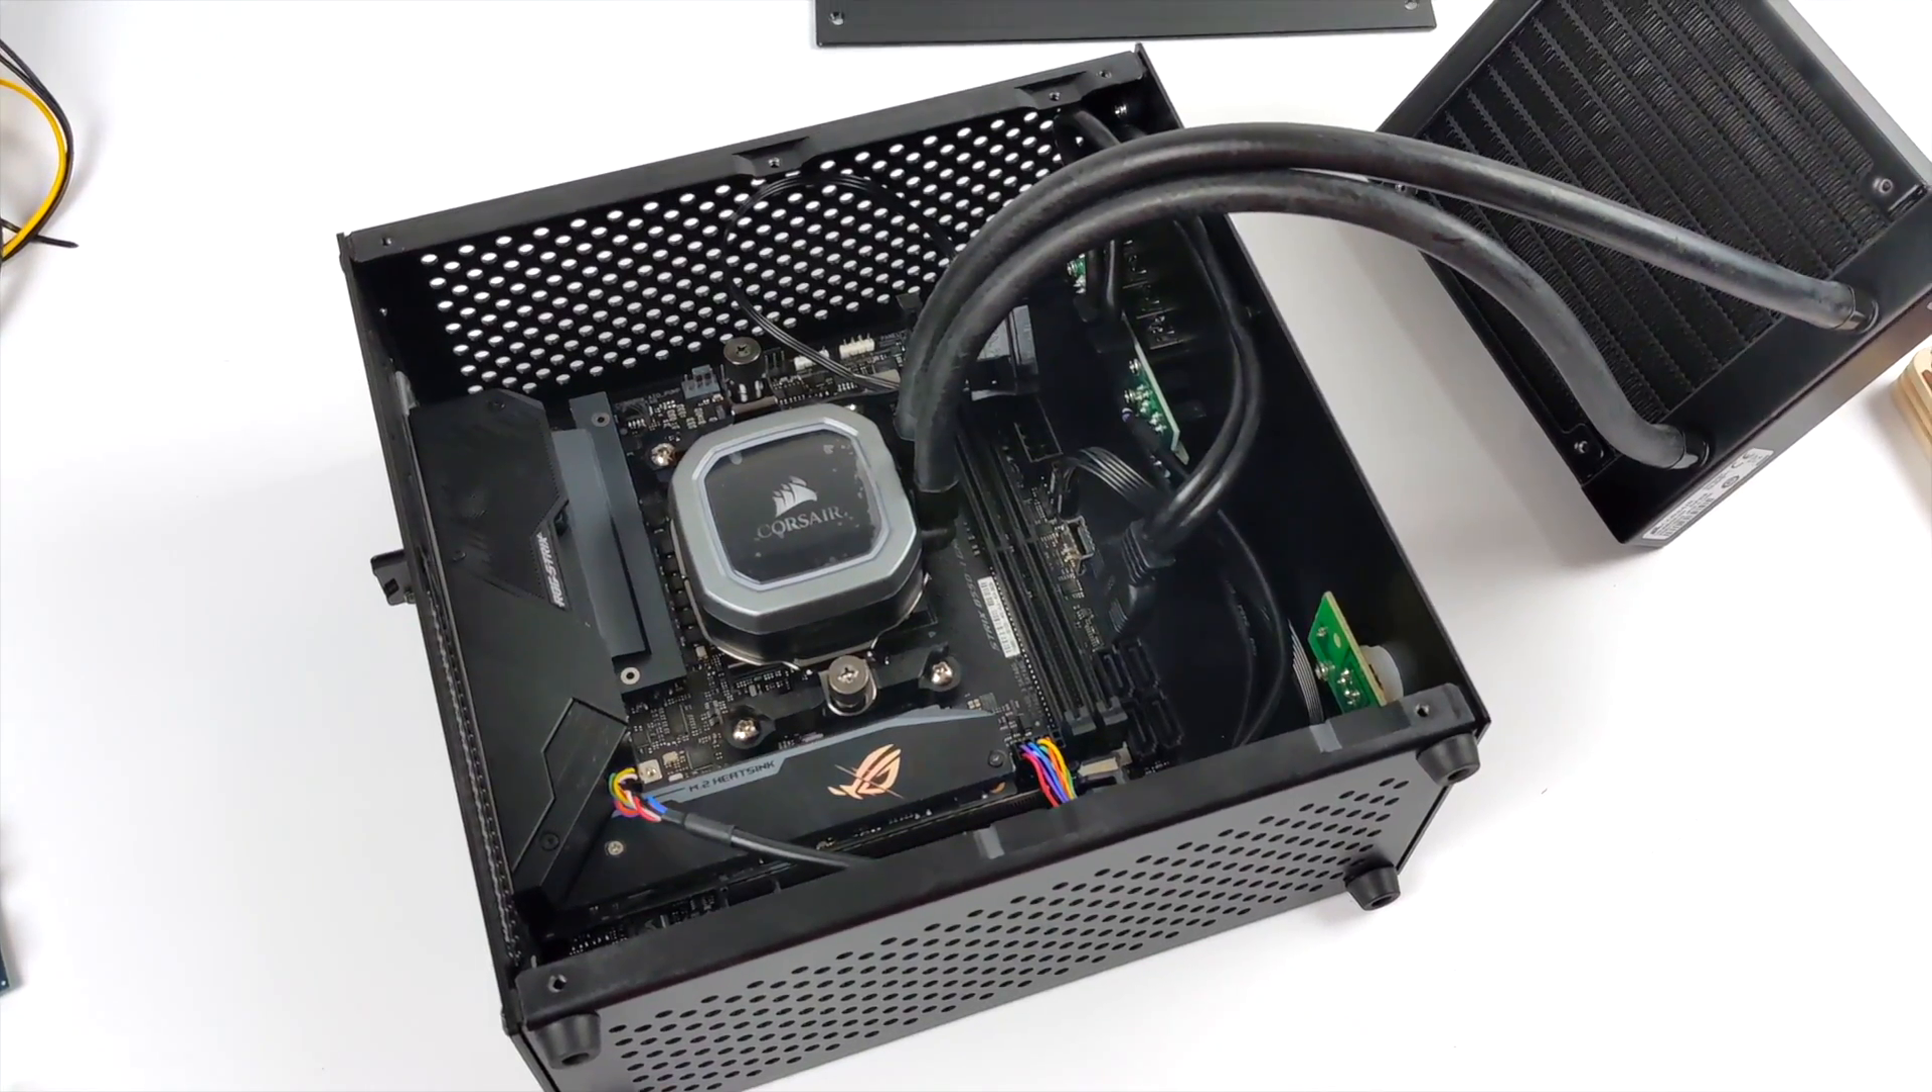Next thing I did was just mount the cooler and it's going to be a tight fit but I think we can make this work.